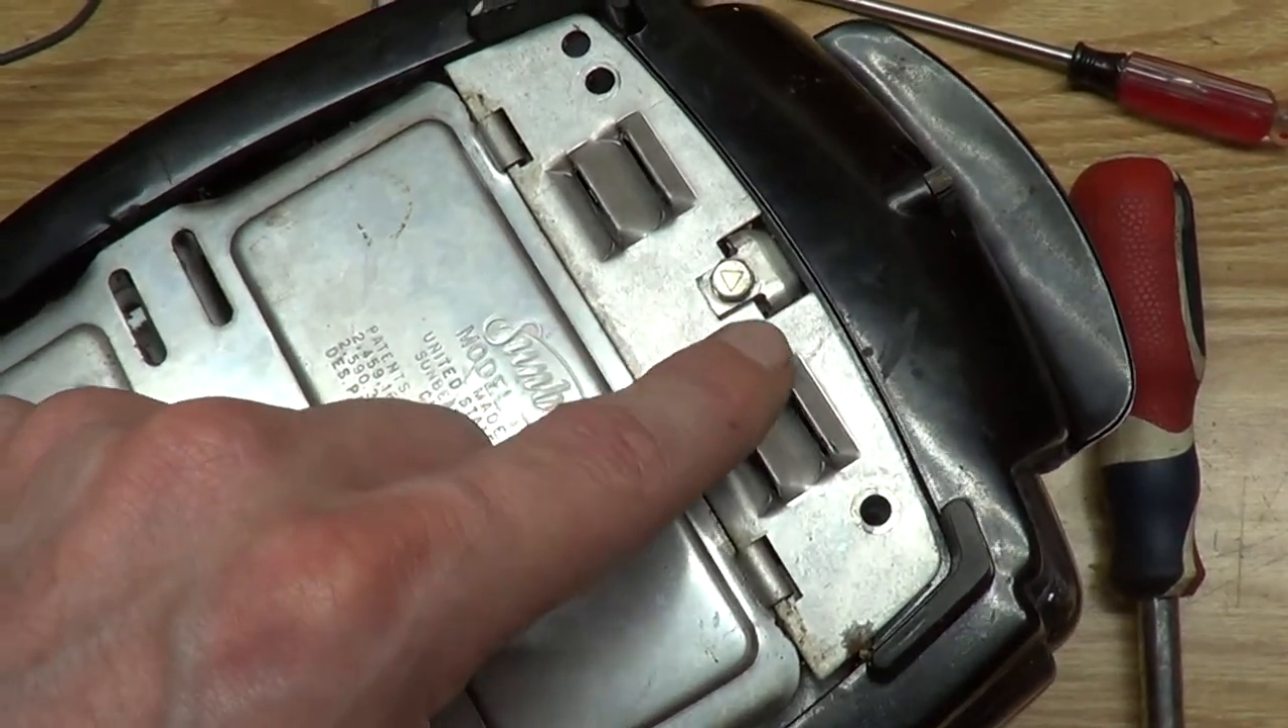I see mine just got the one little quarter inch bolt here that I got to take out.